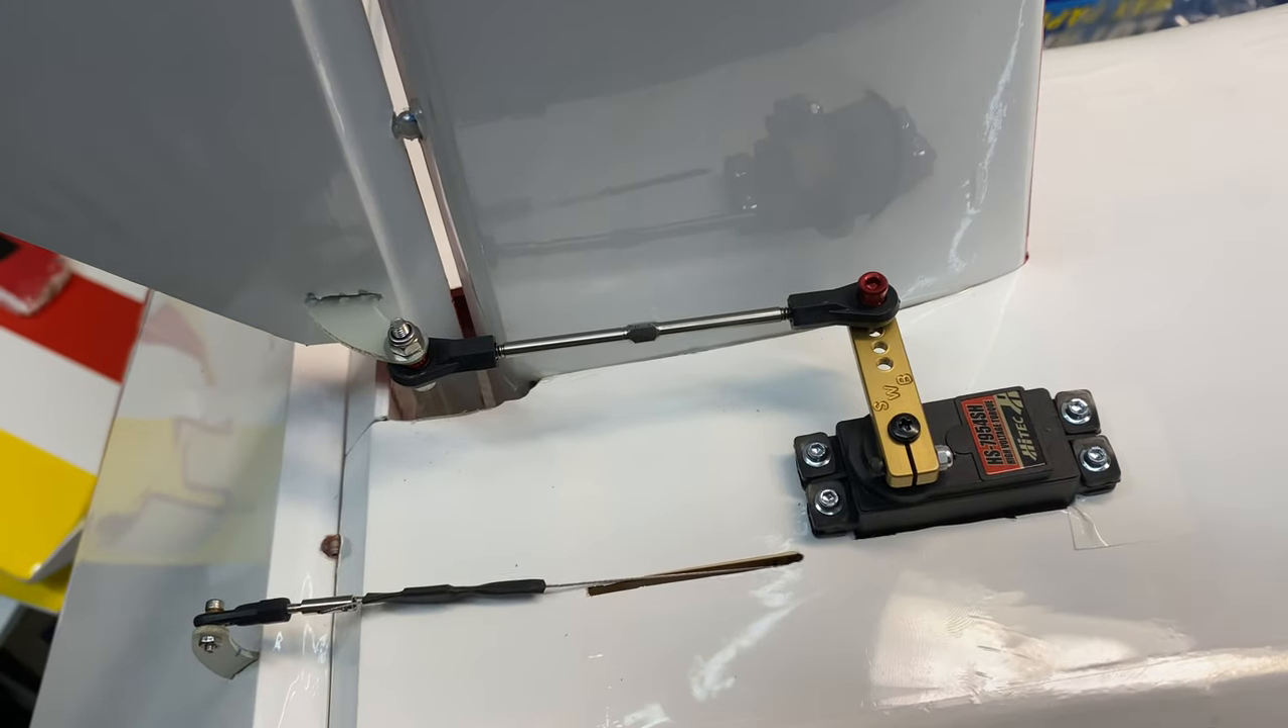You can tell here I've got like a two and a half millimeter gap at the hinge line so I don't want any air getting through there and causing flutter.